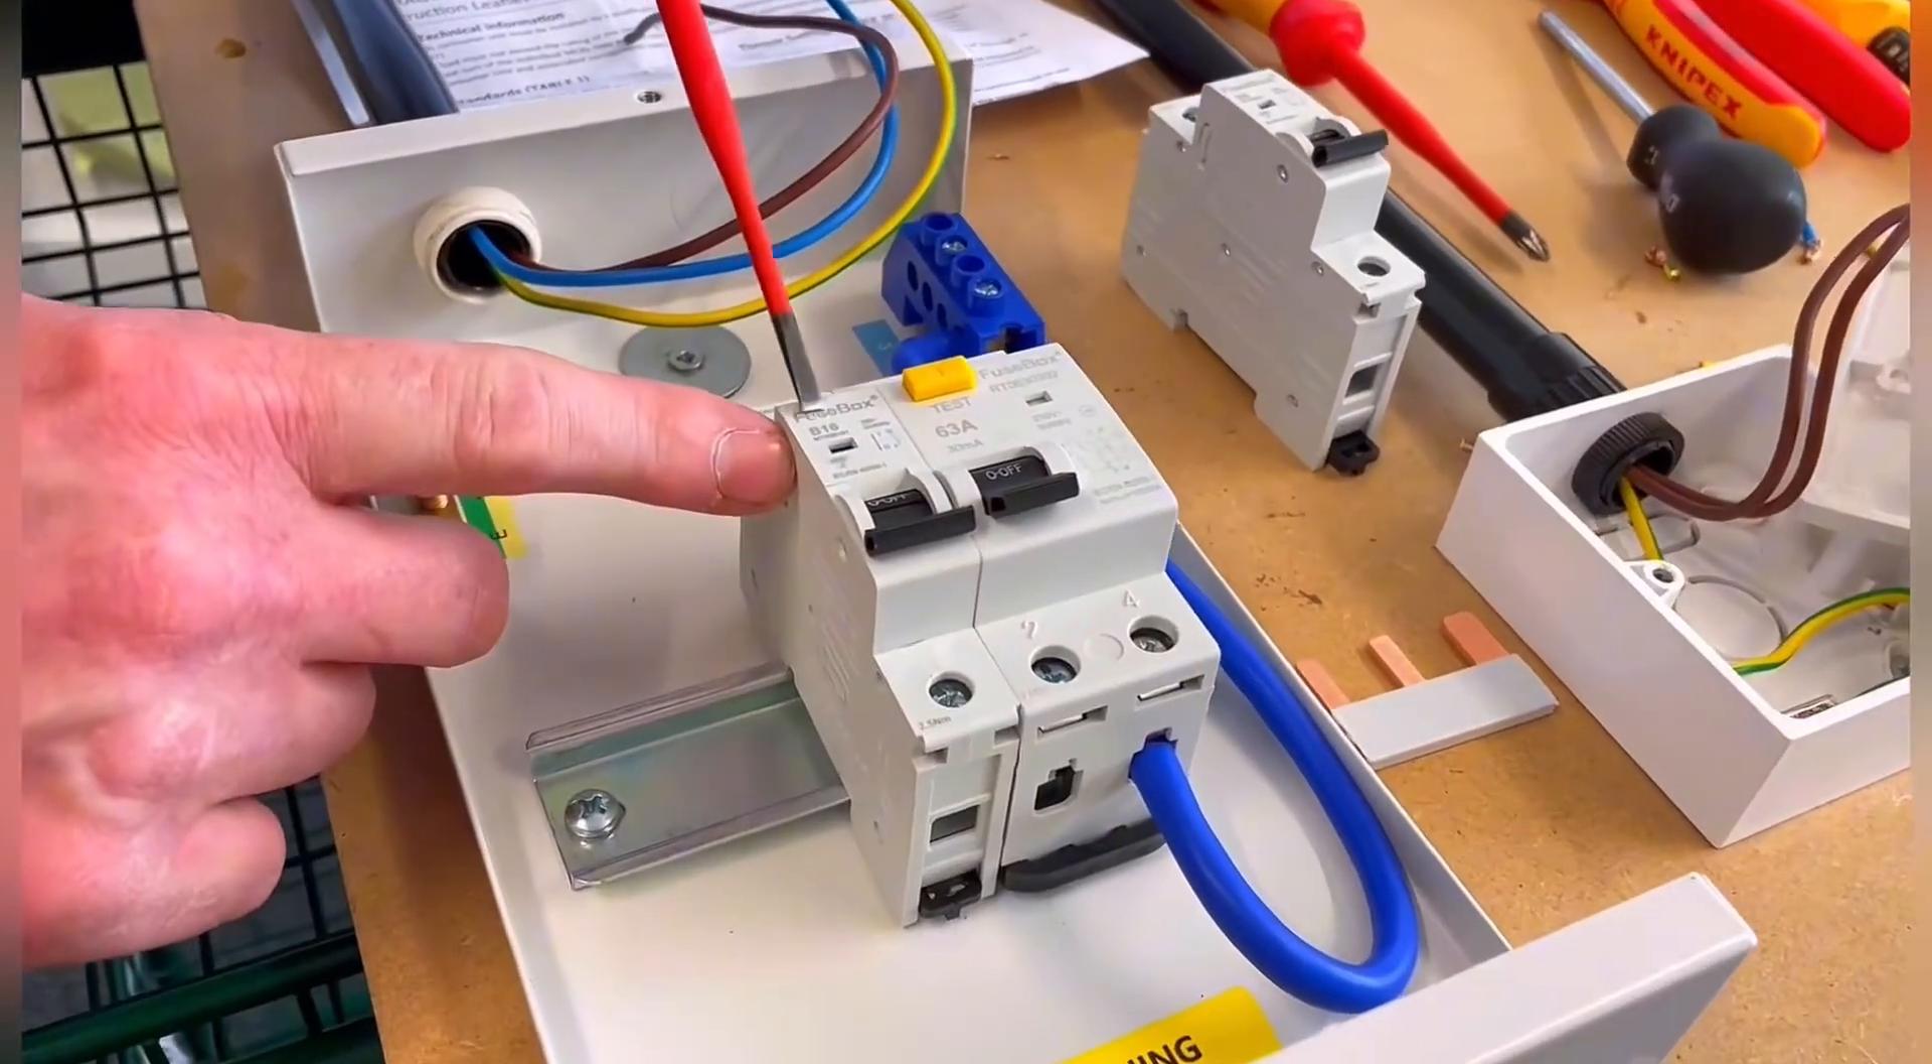So we're in at the top first clip down and we just press our button down and we've locked our 16 amp type b circuit breaker into position.